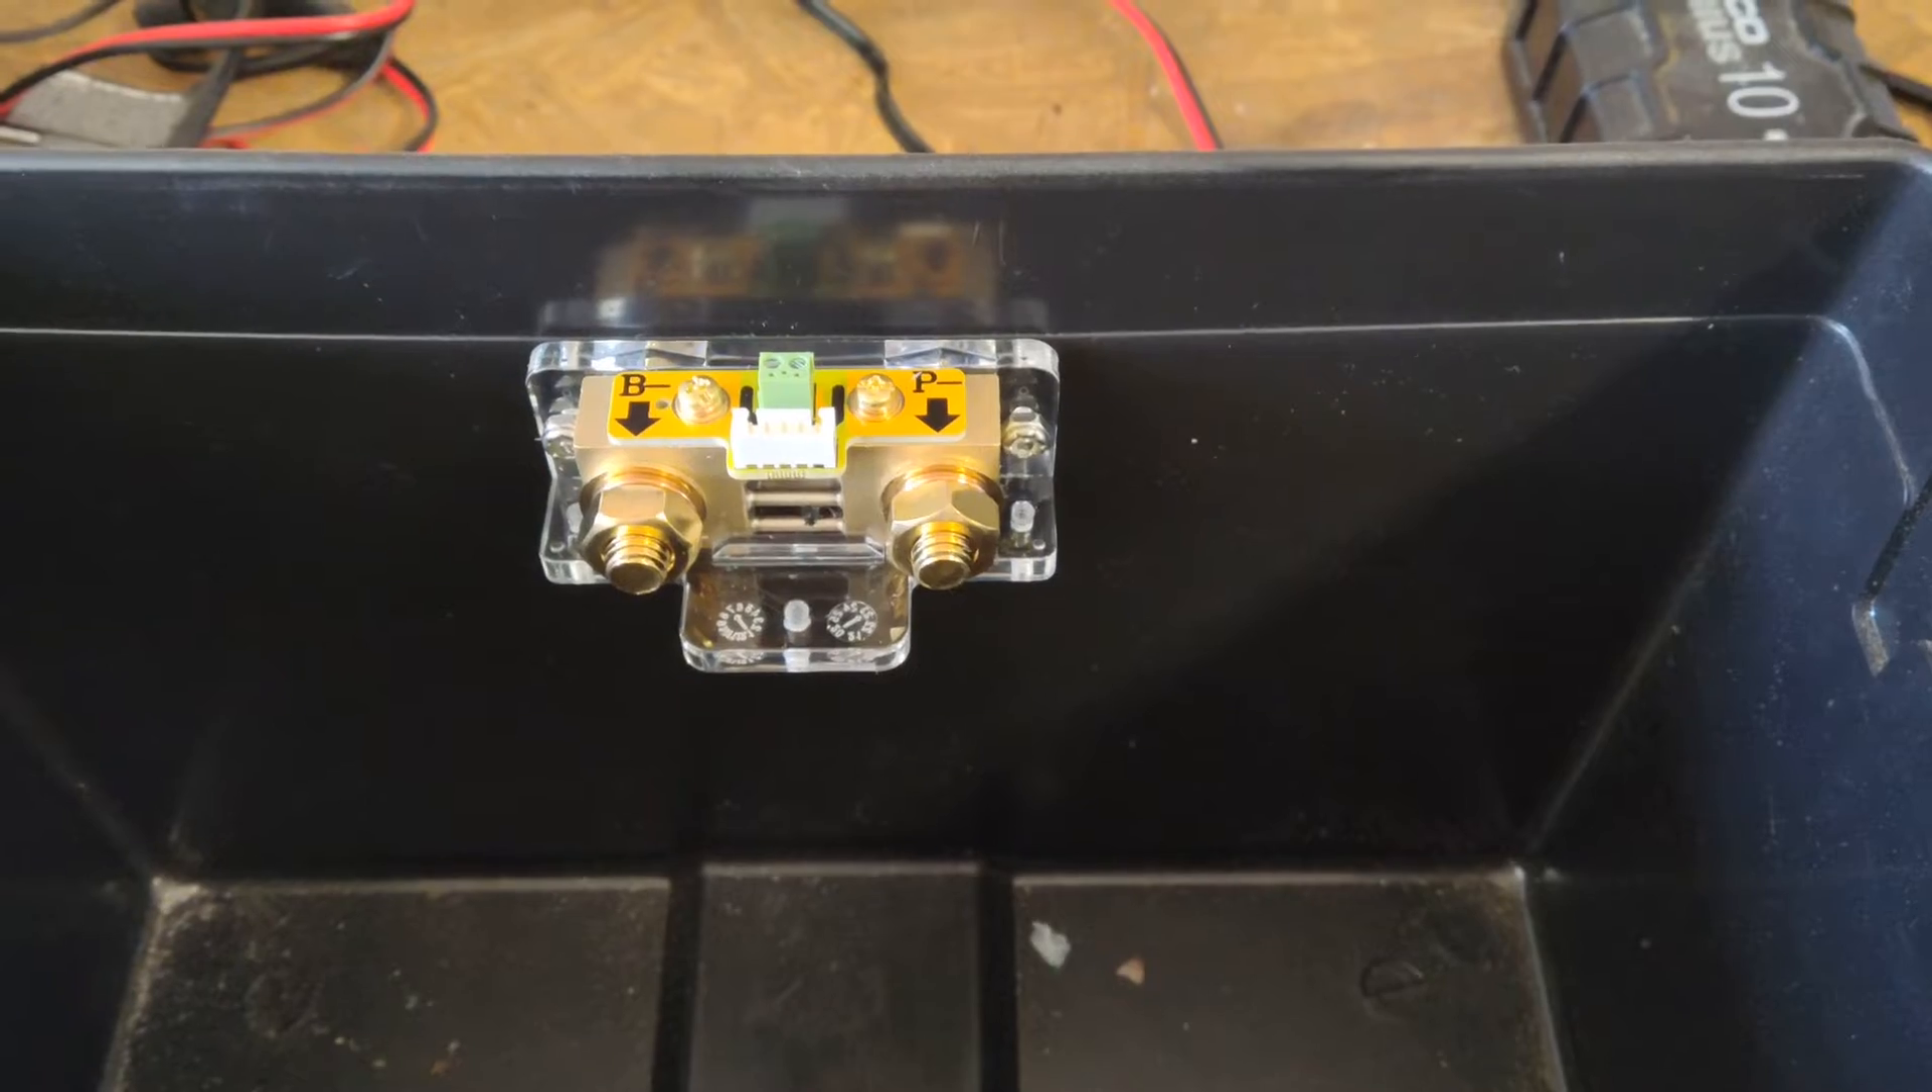This is what the shunt looks like when it's installed on the box.